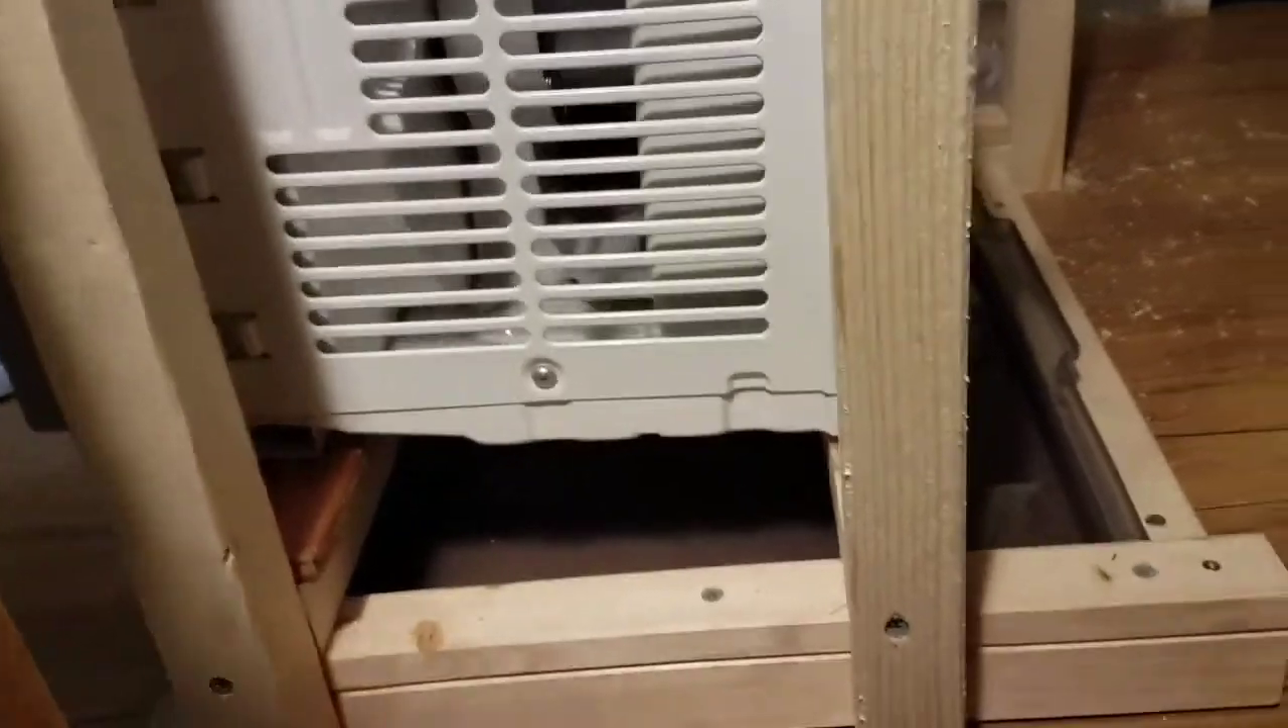Here's the unit sitting in the framing right now.